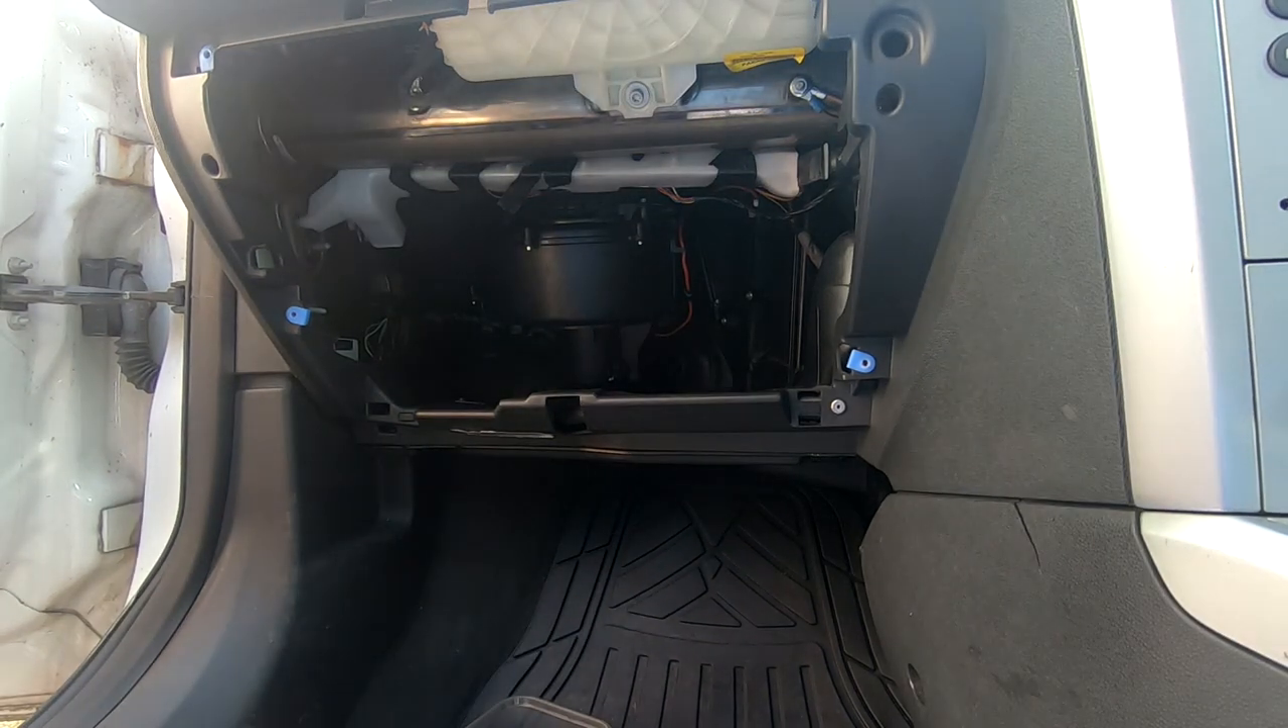So now what's left to do is to put the glove box back in.